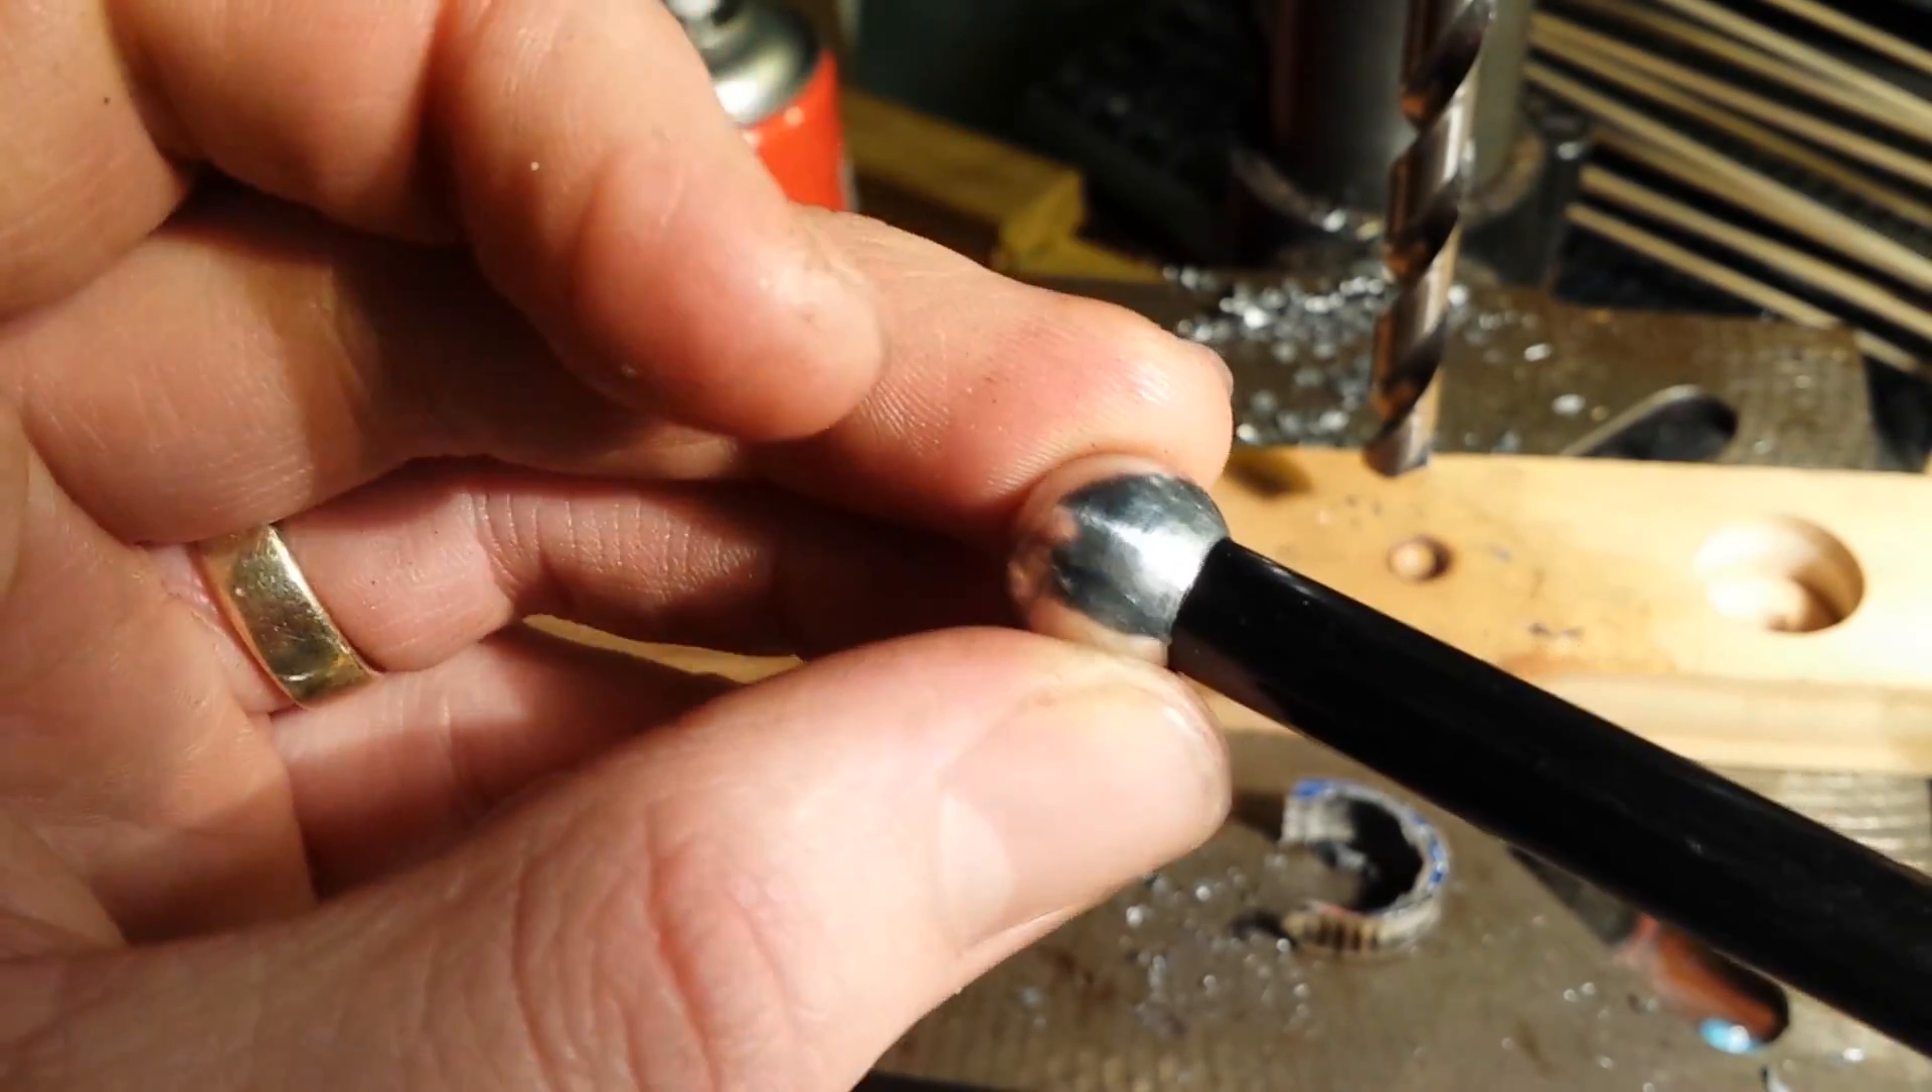And the end result is a nice clean fit to a 9mm kite rod.